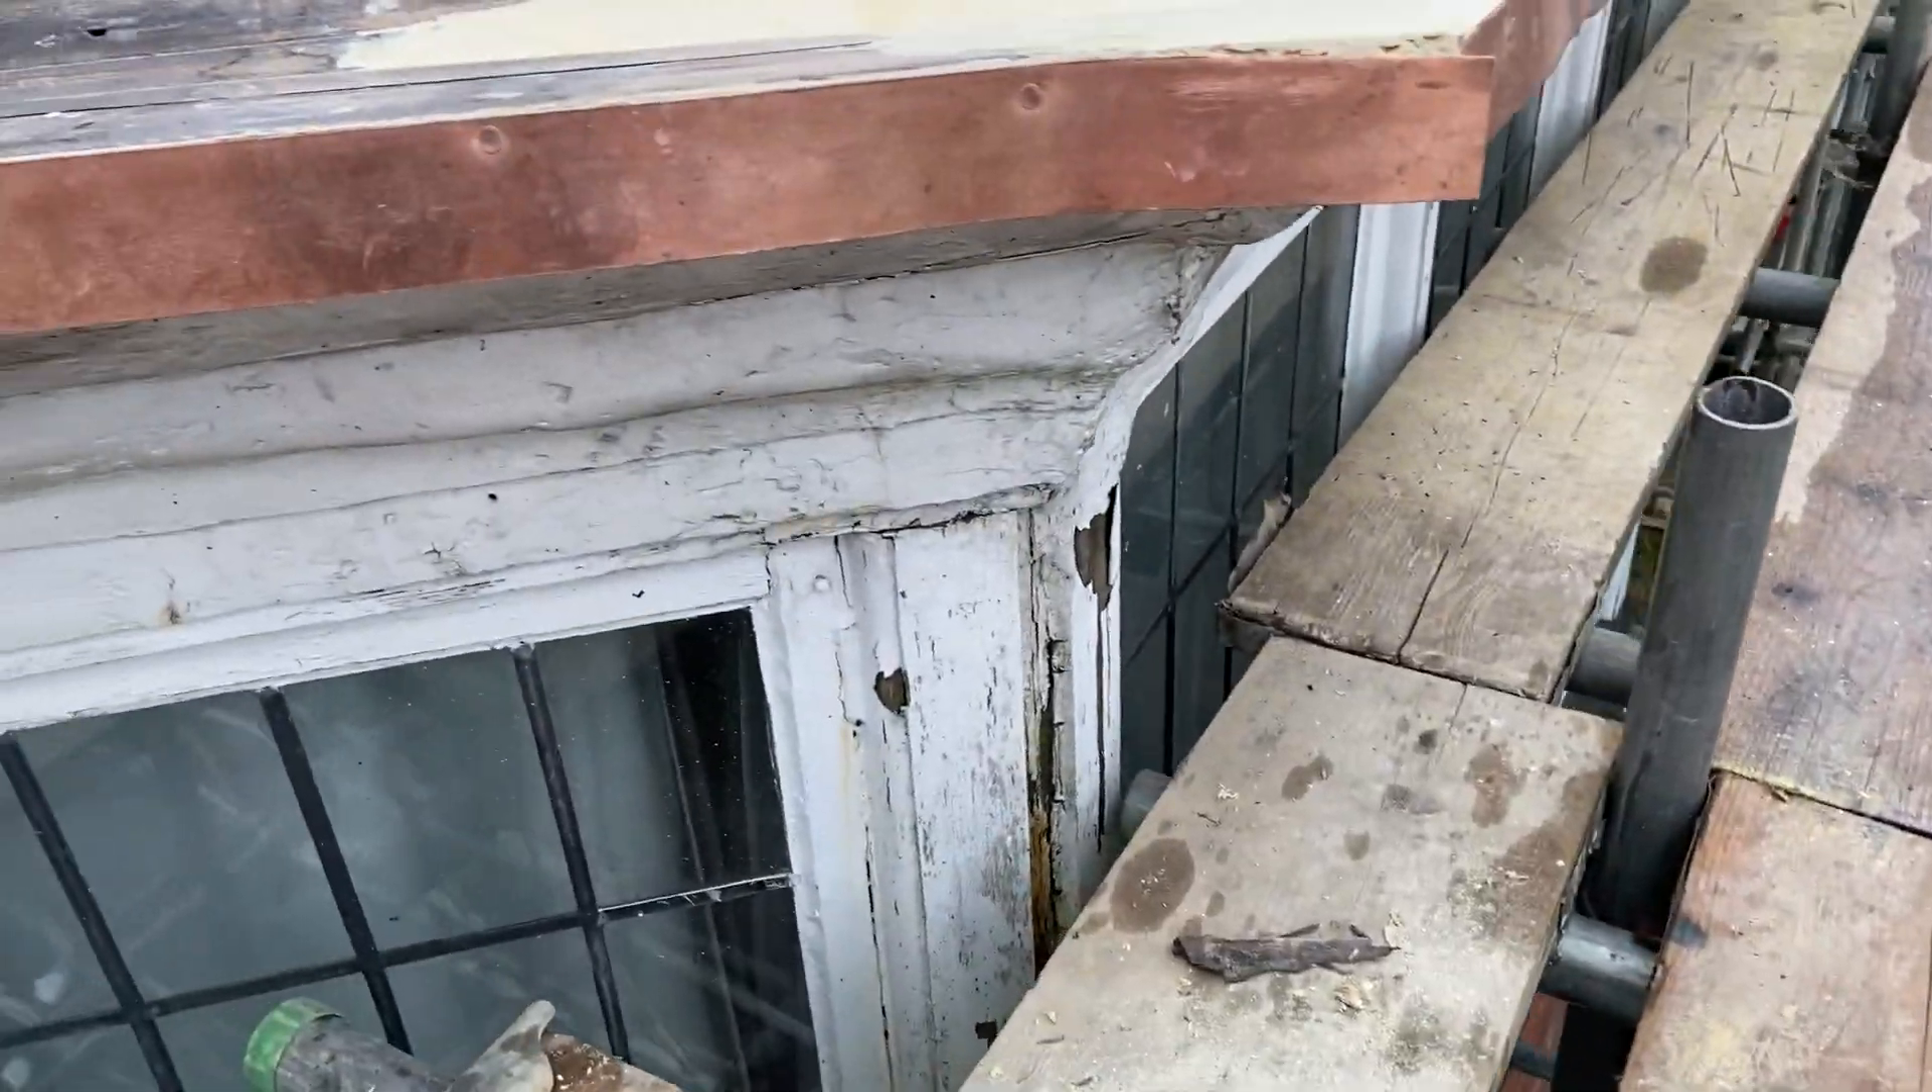As you can see, I've already got the copper strip nailed on to form a nice drip edge there.